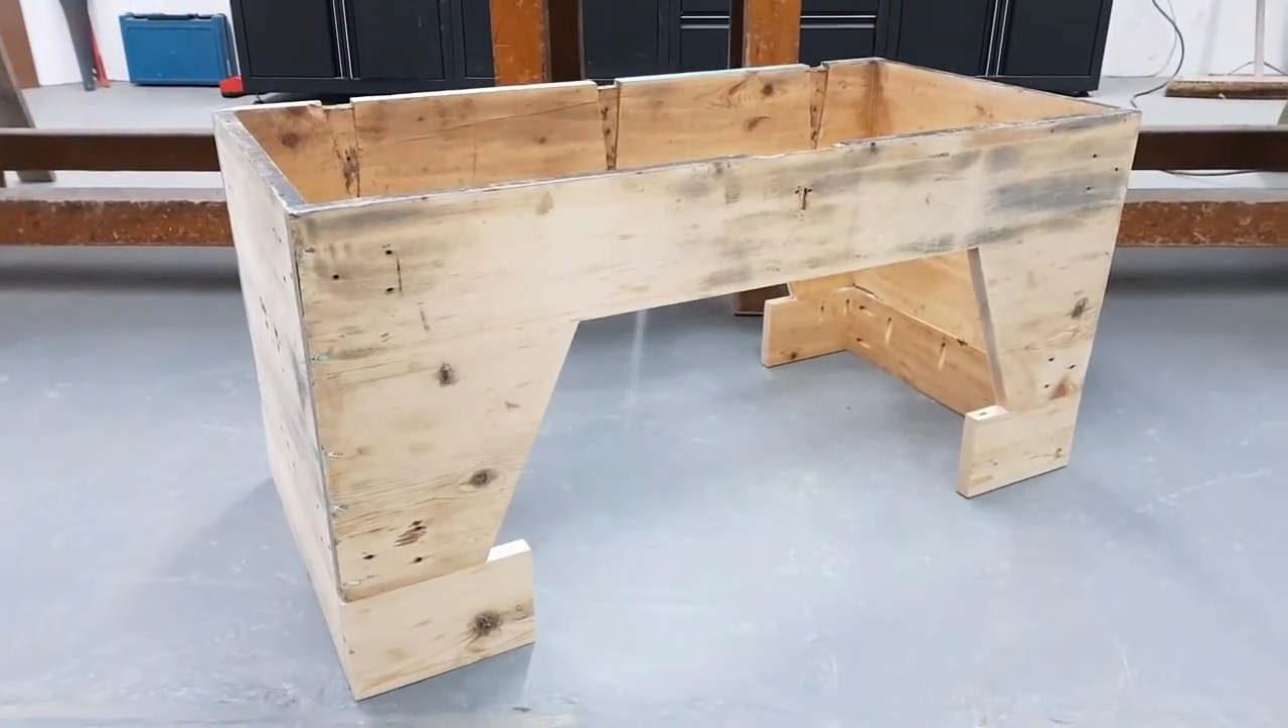I've glued and screwed the bottoms to gain that extra height.